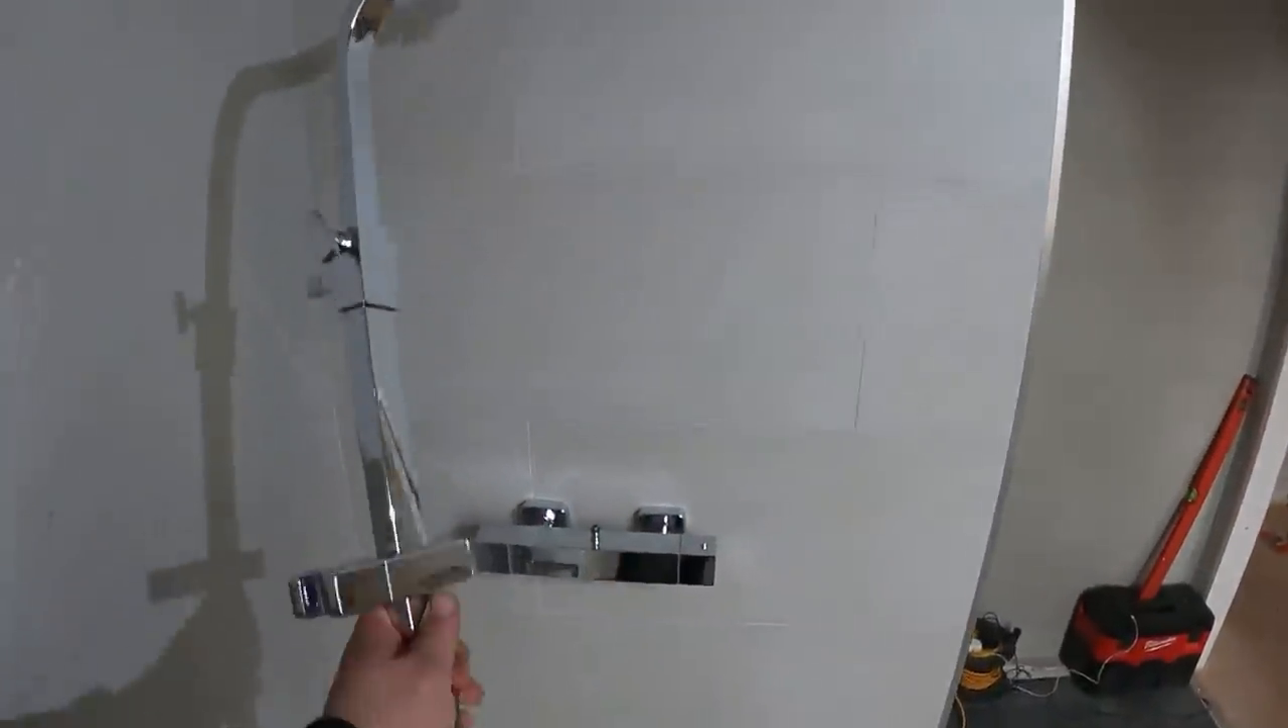So we've got the riser made up now, just putting that on.